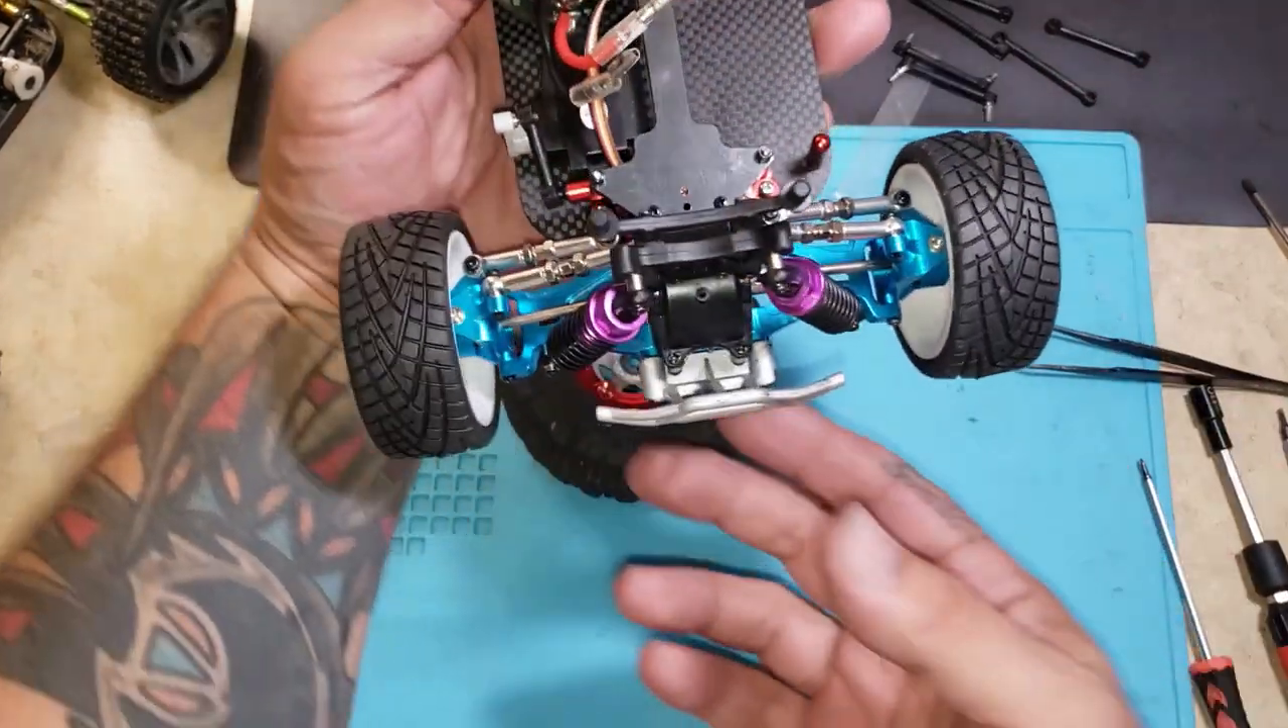Pretty sharp looking too. Okay, got my wheels on and actually it looks really good other than, you know, she's pretty square.